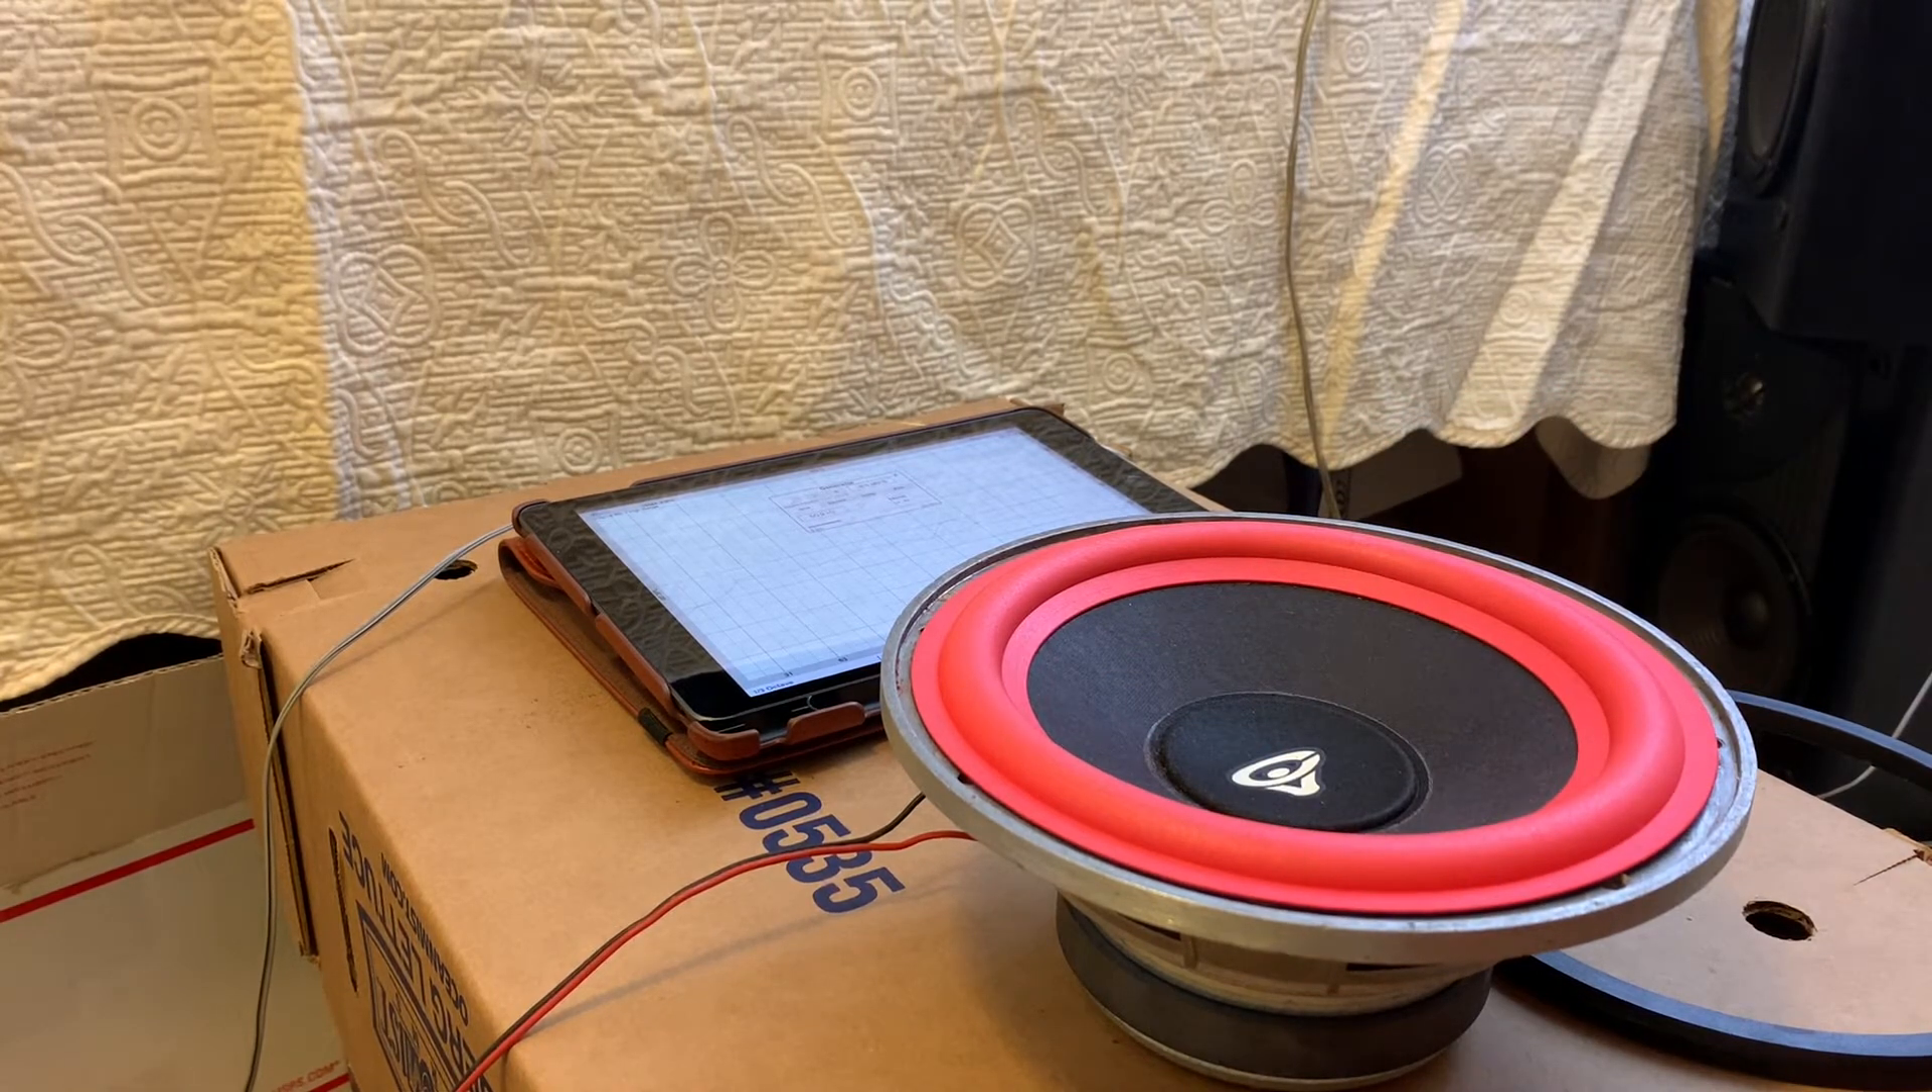So on this other driver we've already glued the new foam surround to the cone and that's that's been dried and that's fine that's that's ready.